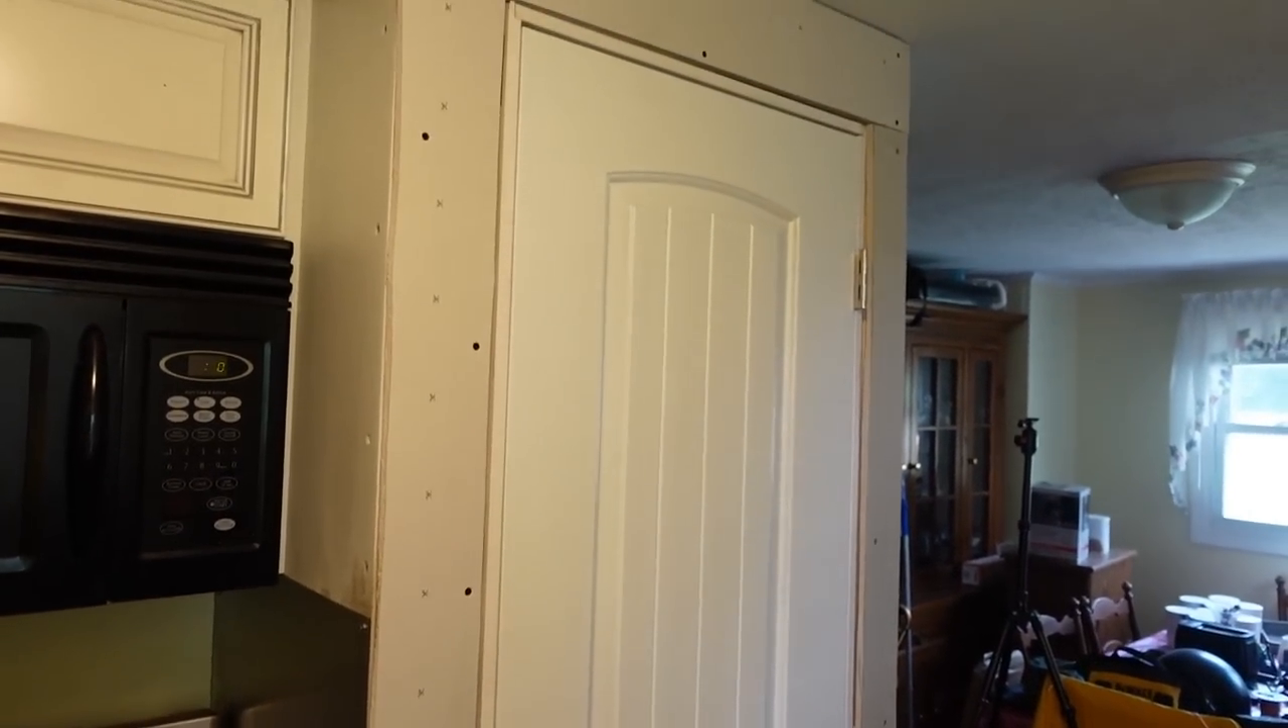So now I'm finally finished hanging the sheetrock on the pantry.